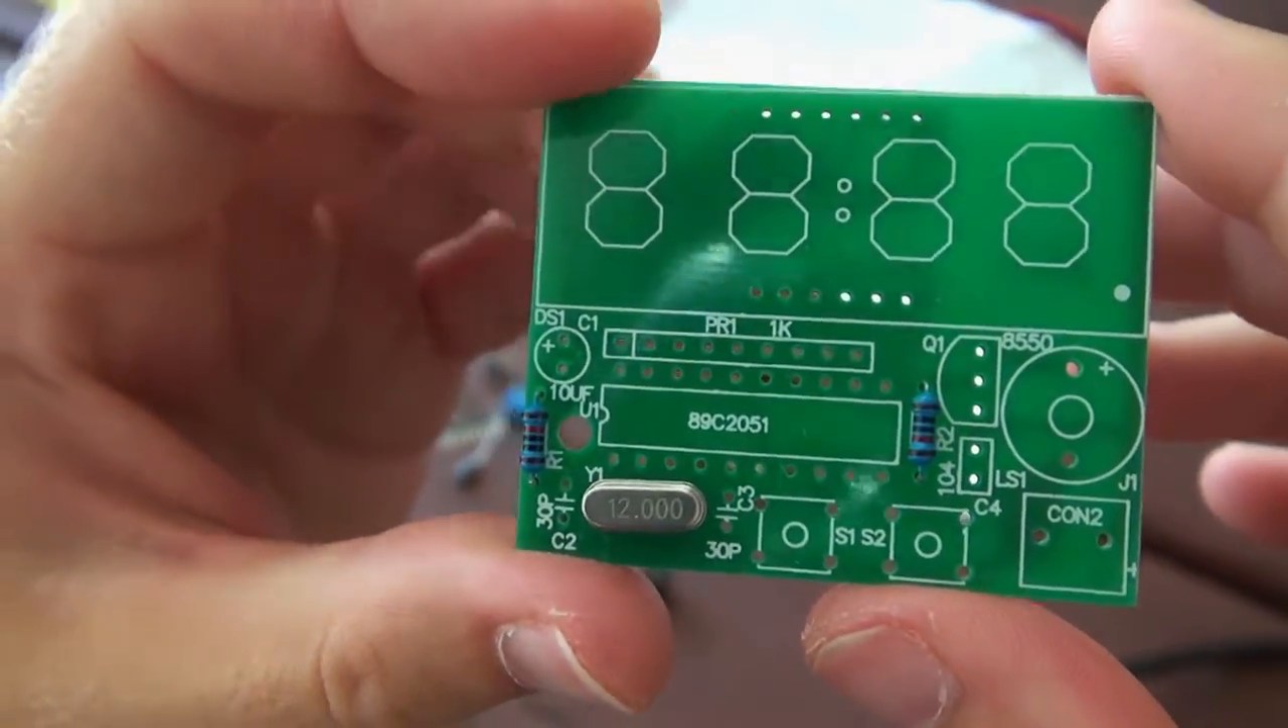Okay, I've got the two resistors and the oscillator on.